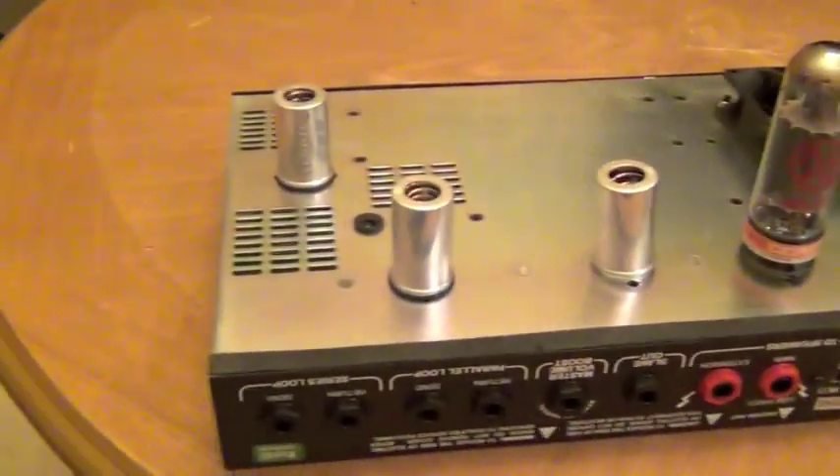And after a few choice words the amp is now removed from the head shell.